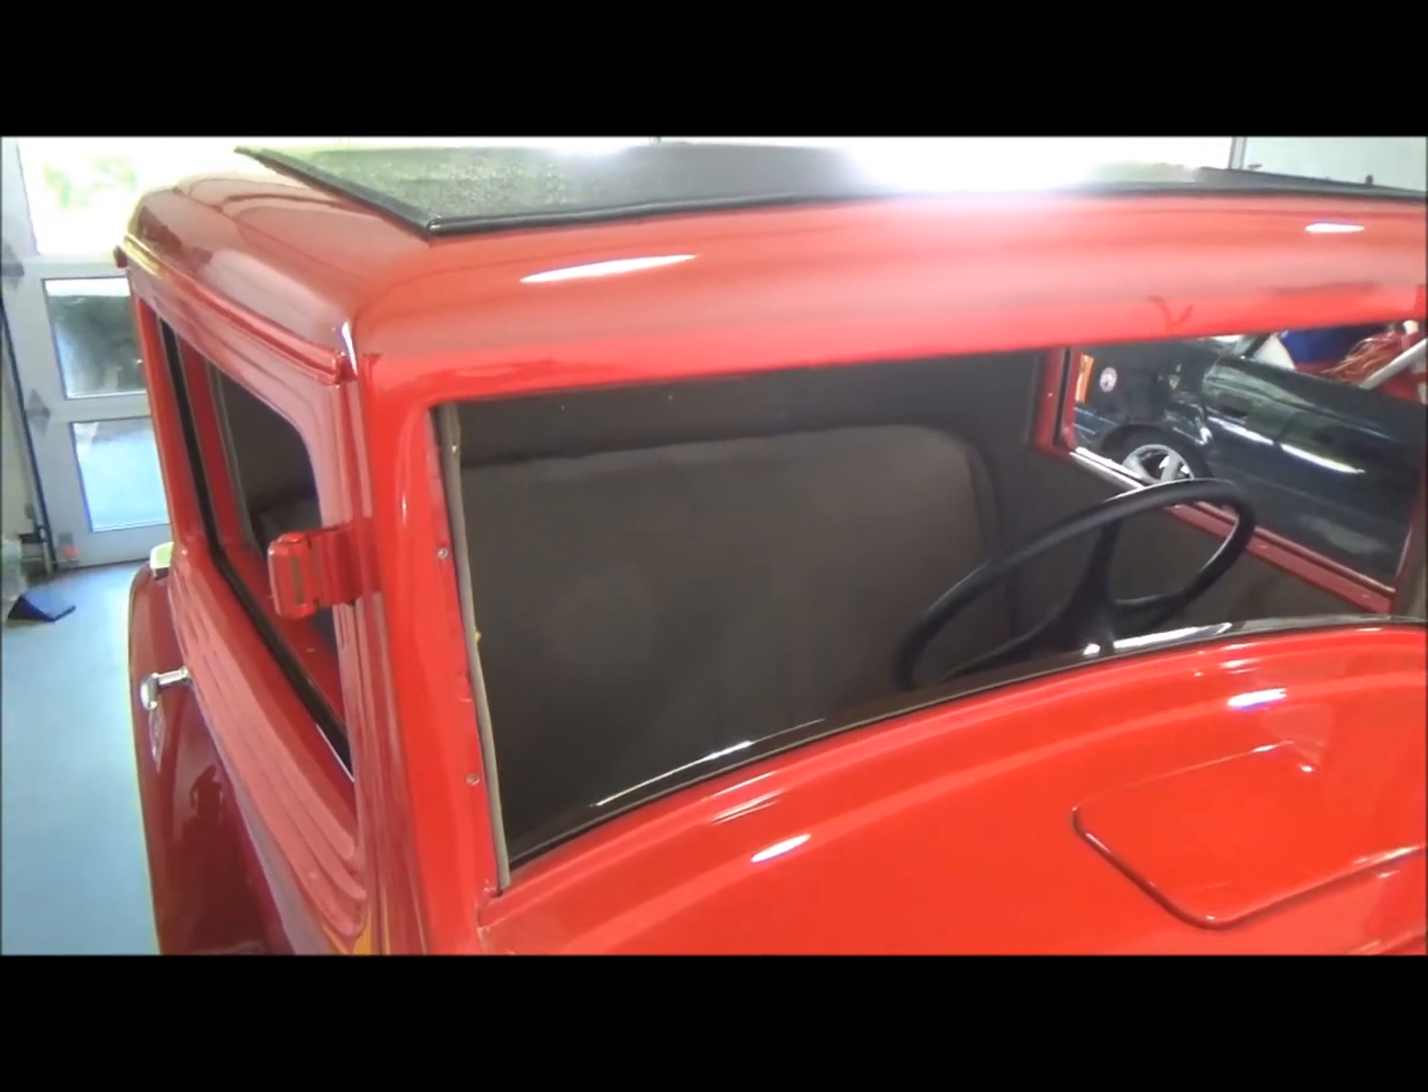As you can see we don't have the windshield back in it yet. We're still waiting on it.